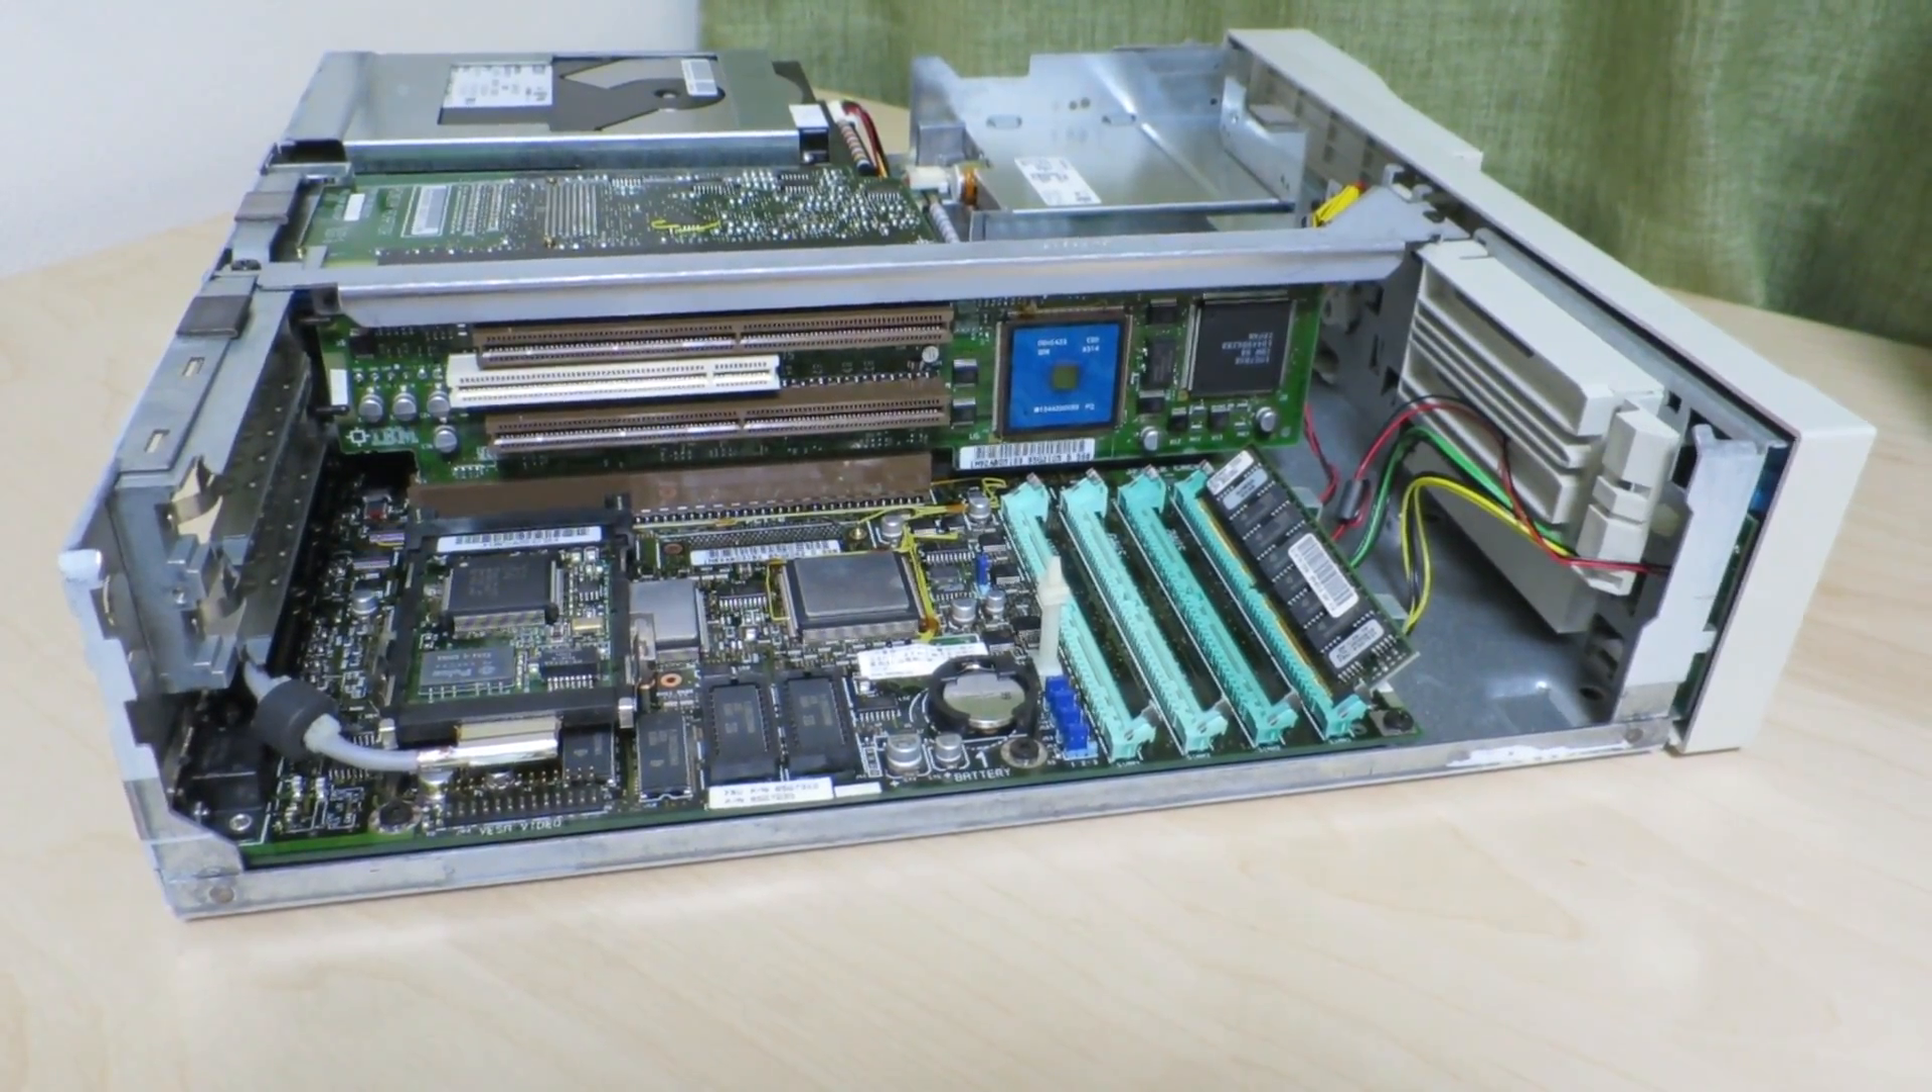Alright so now that we have the cover off let's take a look inside.